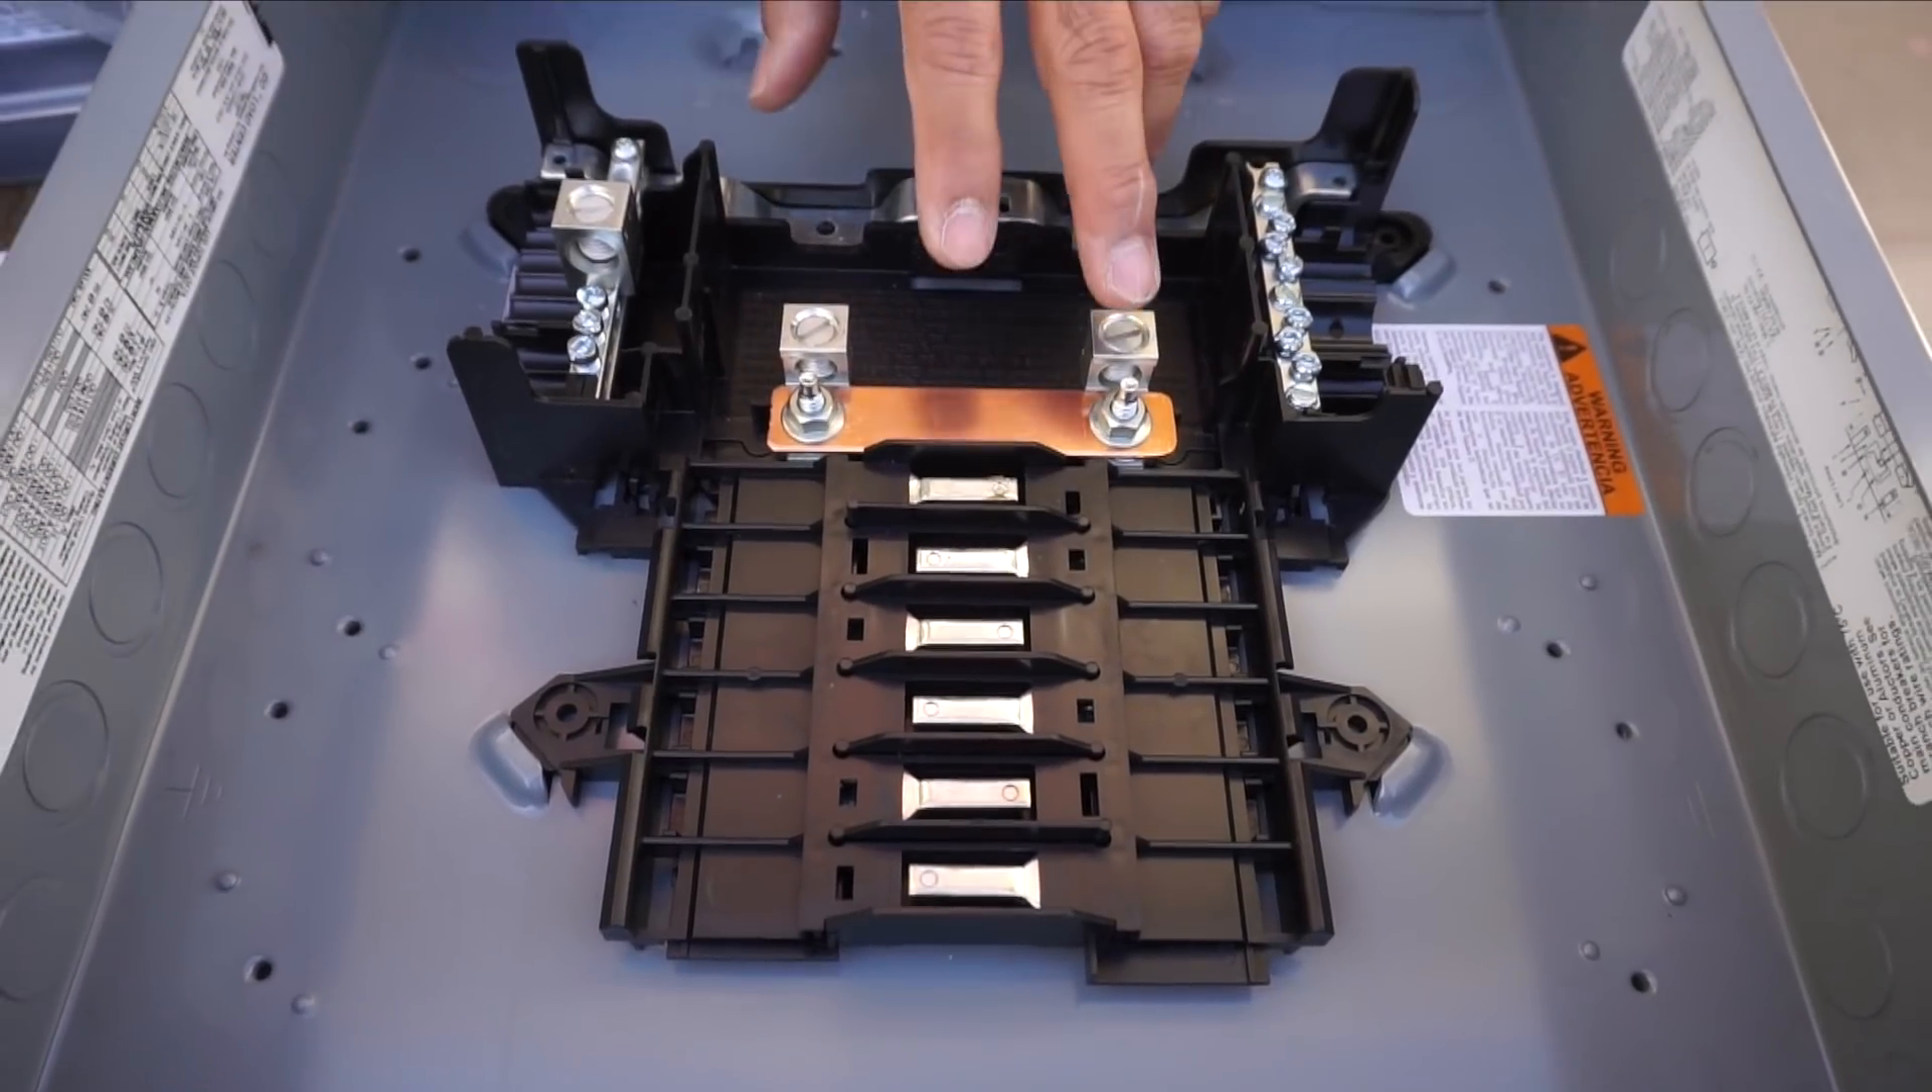We modified this box just real slightly here by putting in this copper bus bar between the two legs.